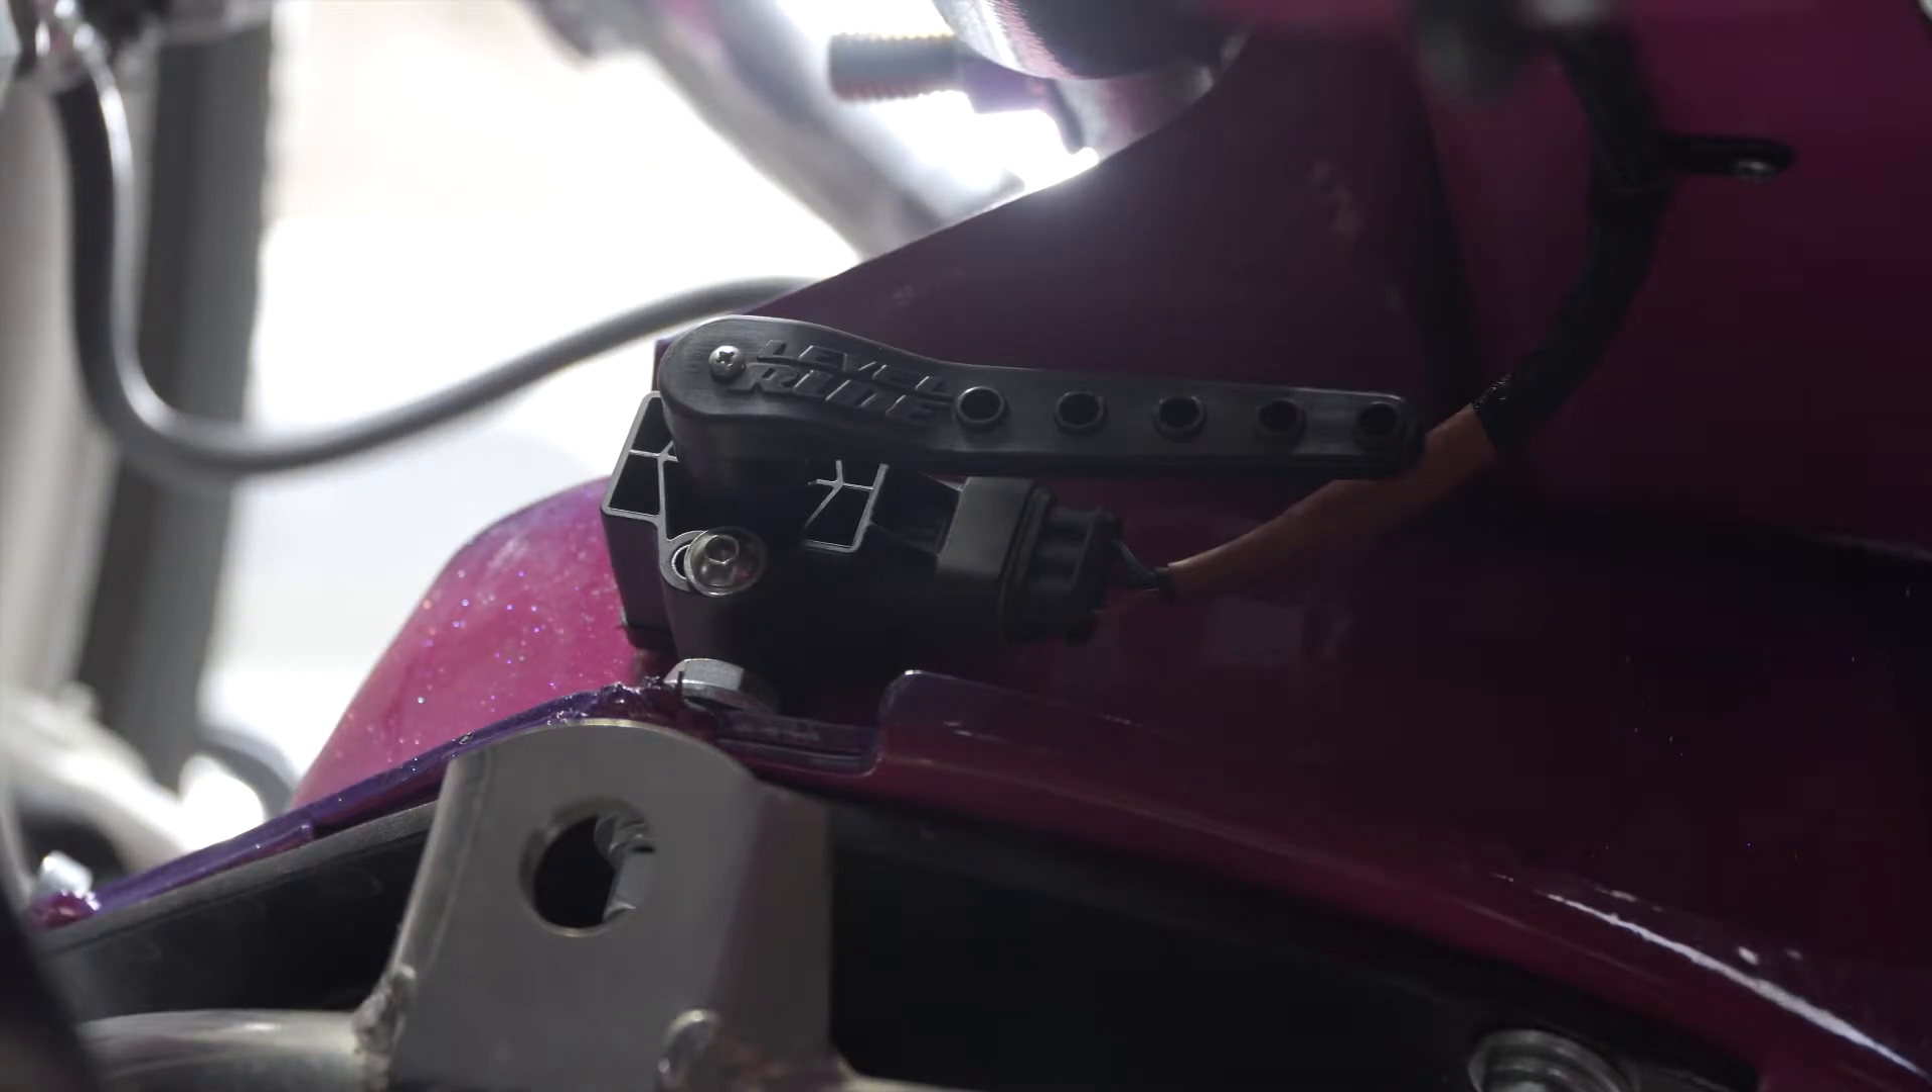We've plugged in the height sensors.